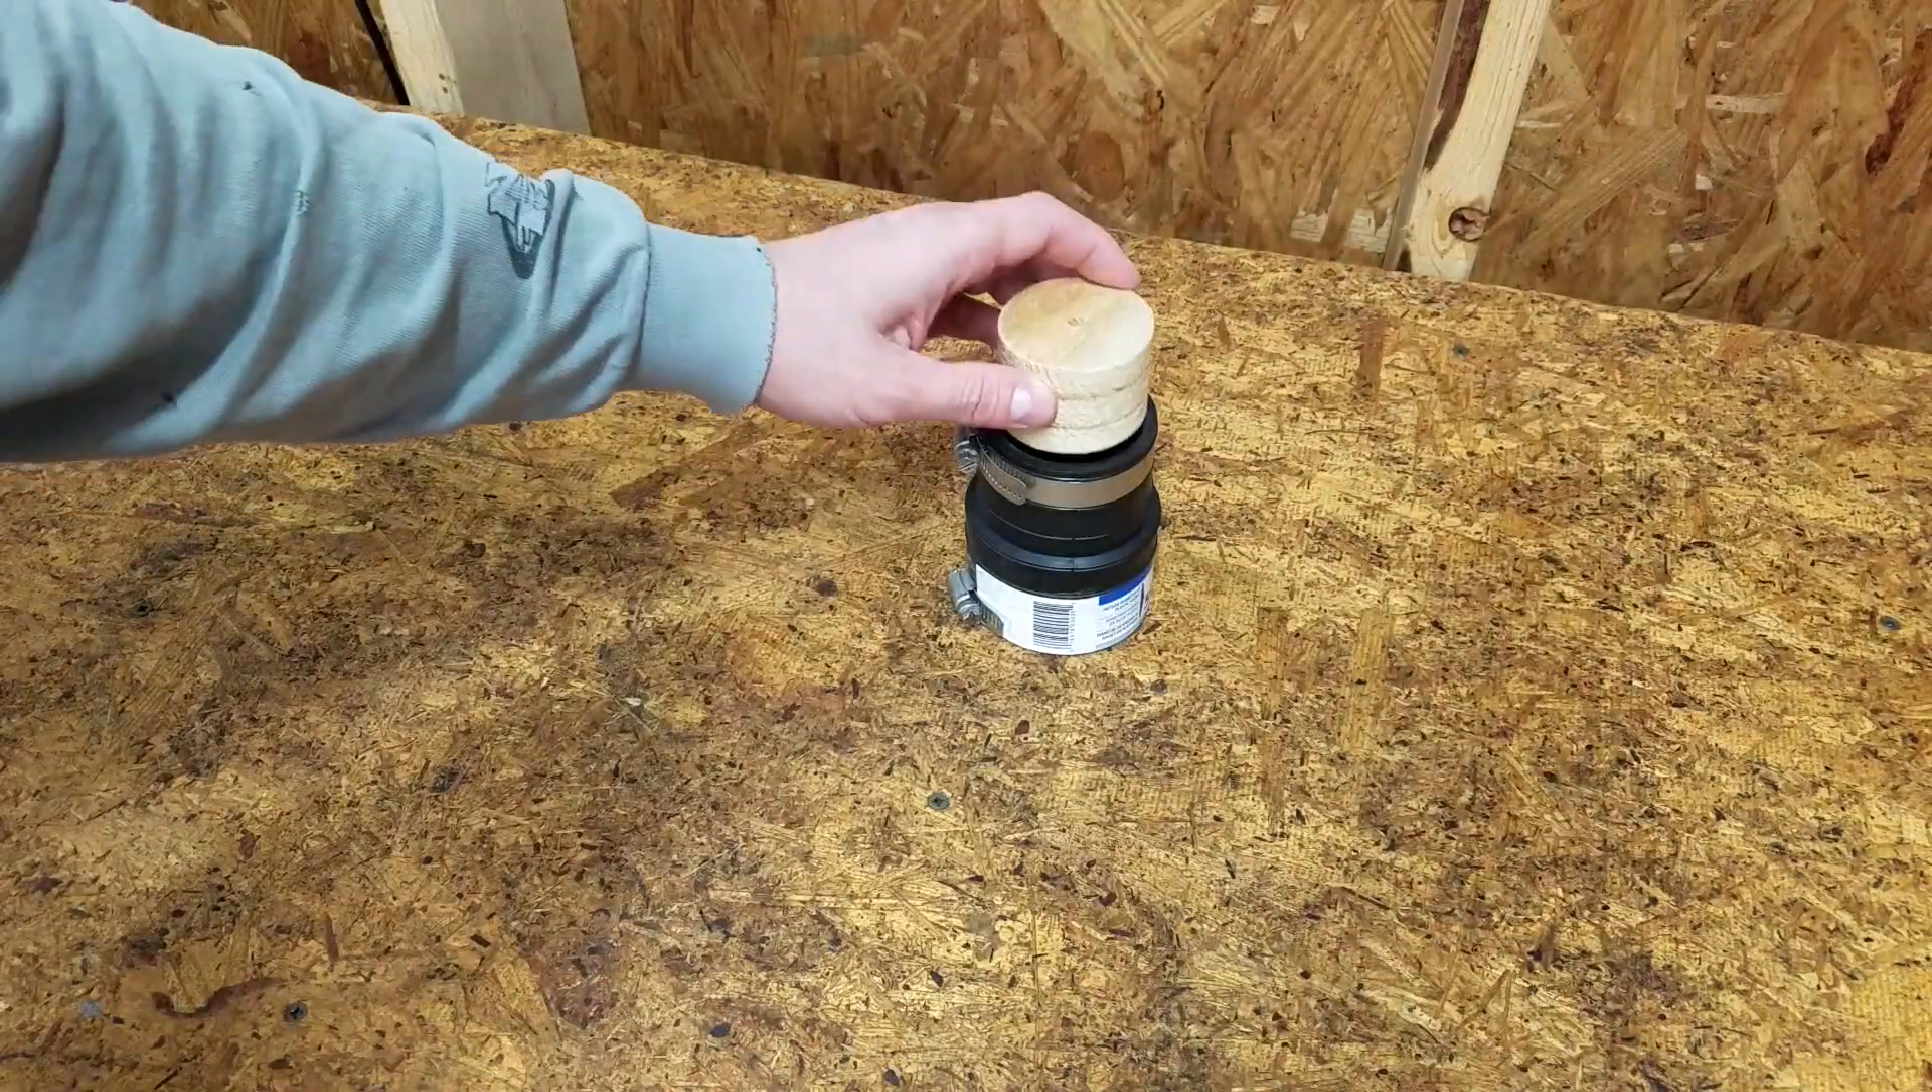The wooden cylinder fits nicely in the other end of the coupler.